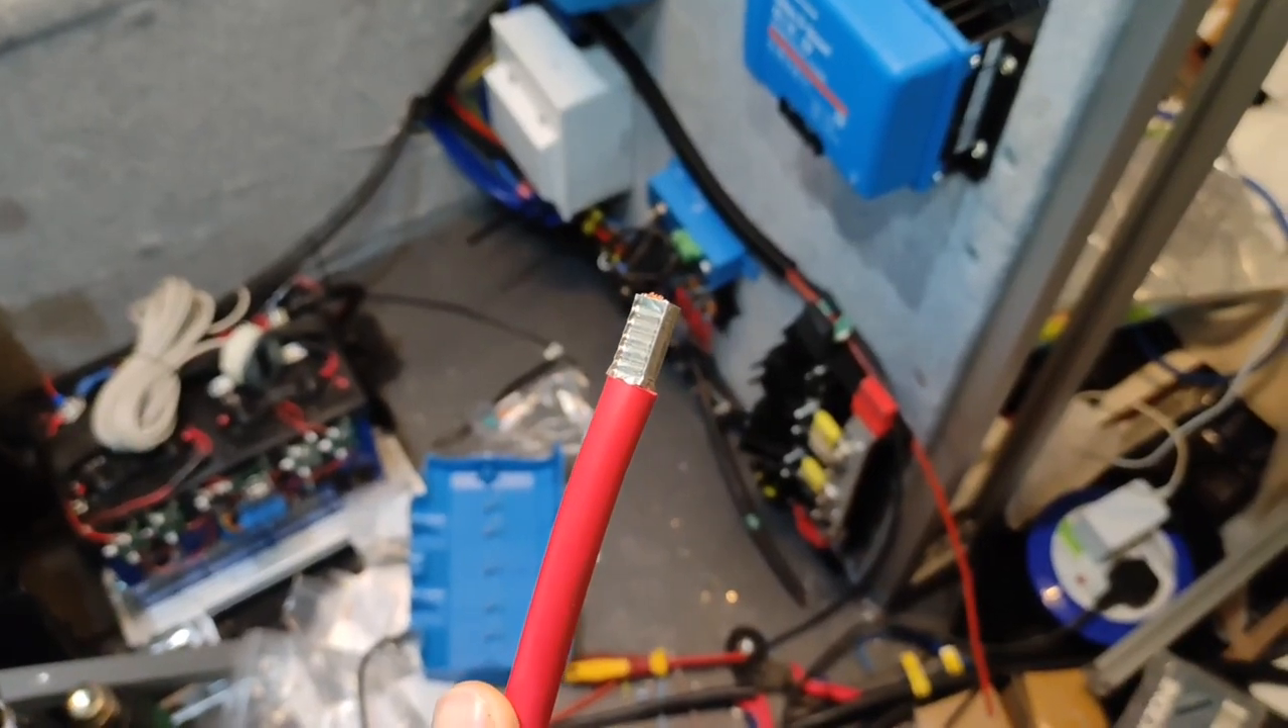So here we've got one of the feed cables for the inverter, and as you can see, we have added a ferrule to the end.